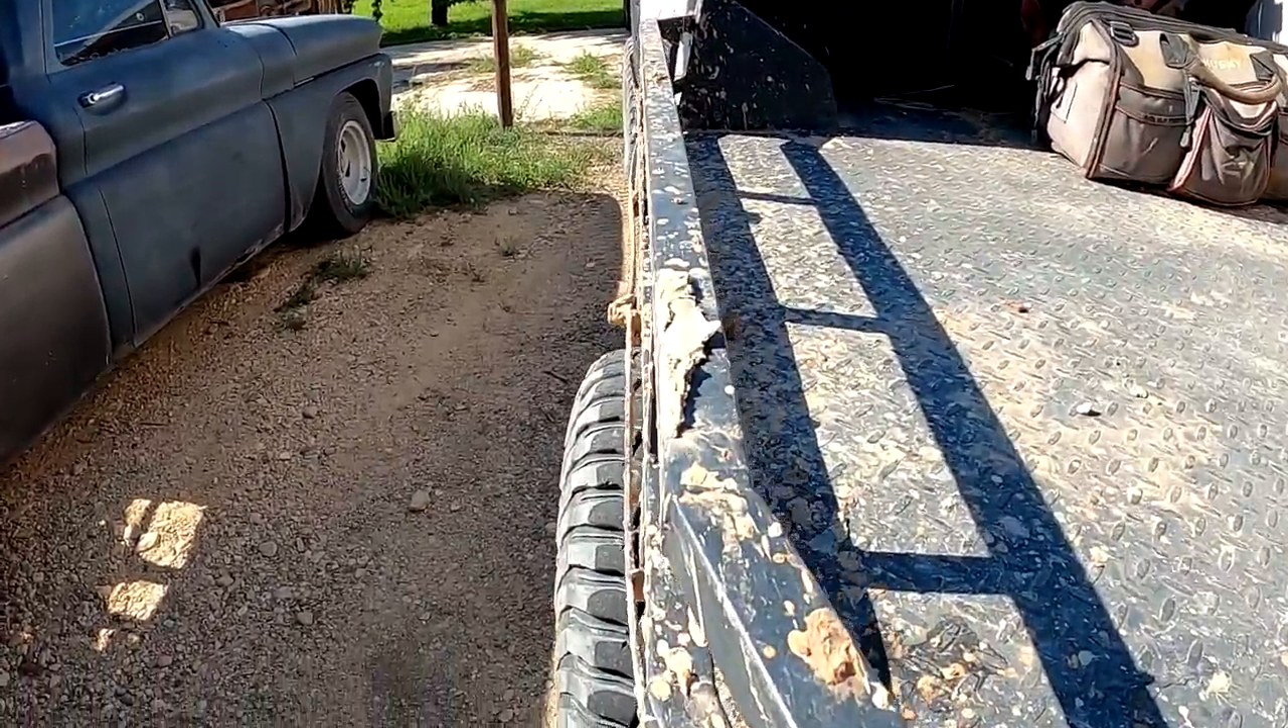But then they're giving me a fender flare ticket because my tire sticks out that much.